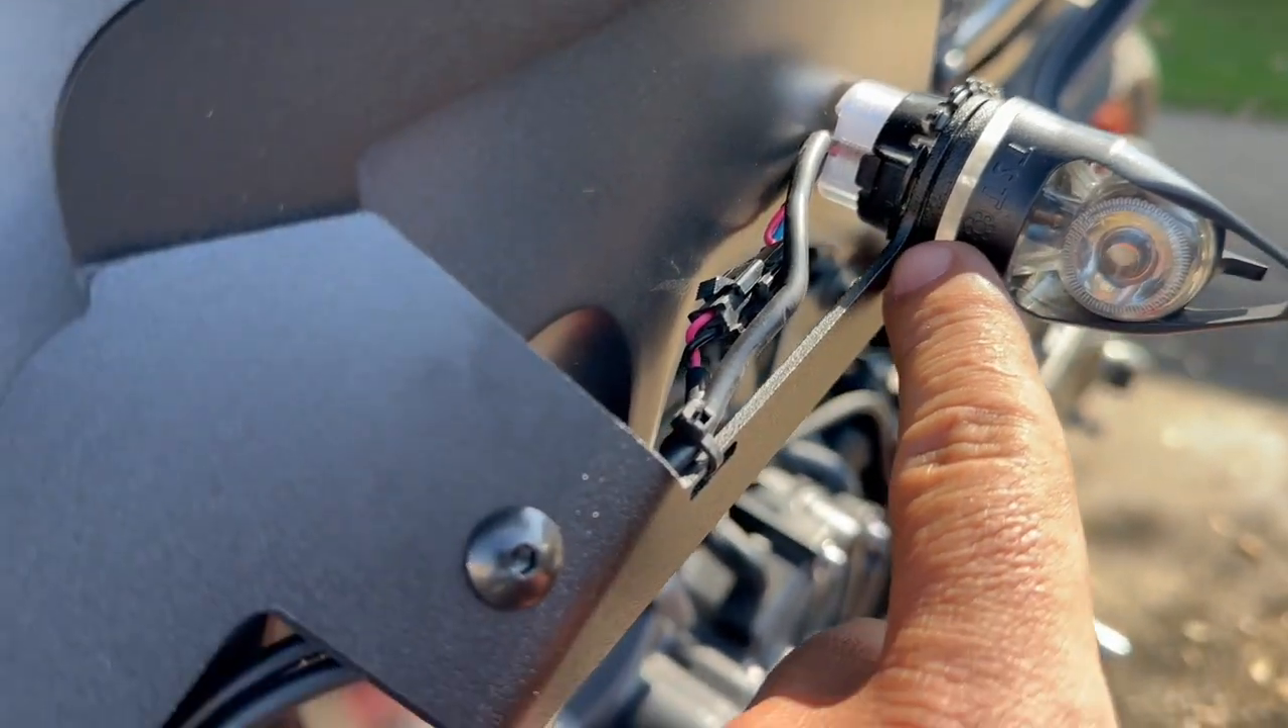Ya coloqué la luz que viene con este espaciador.